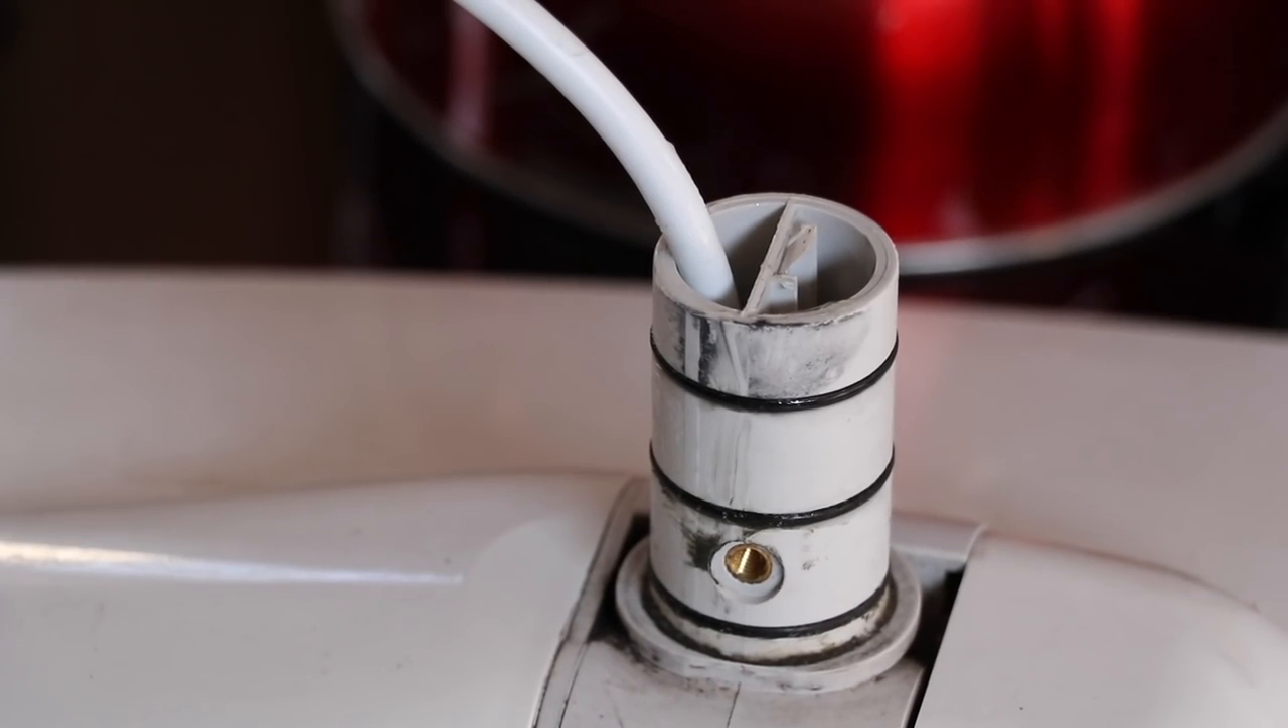So with the tube removed you can see that there are three o-rings.